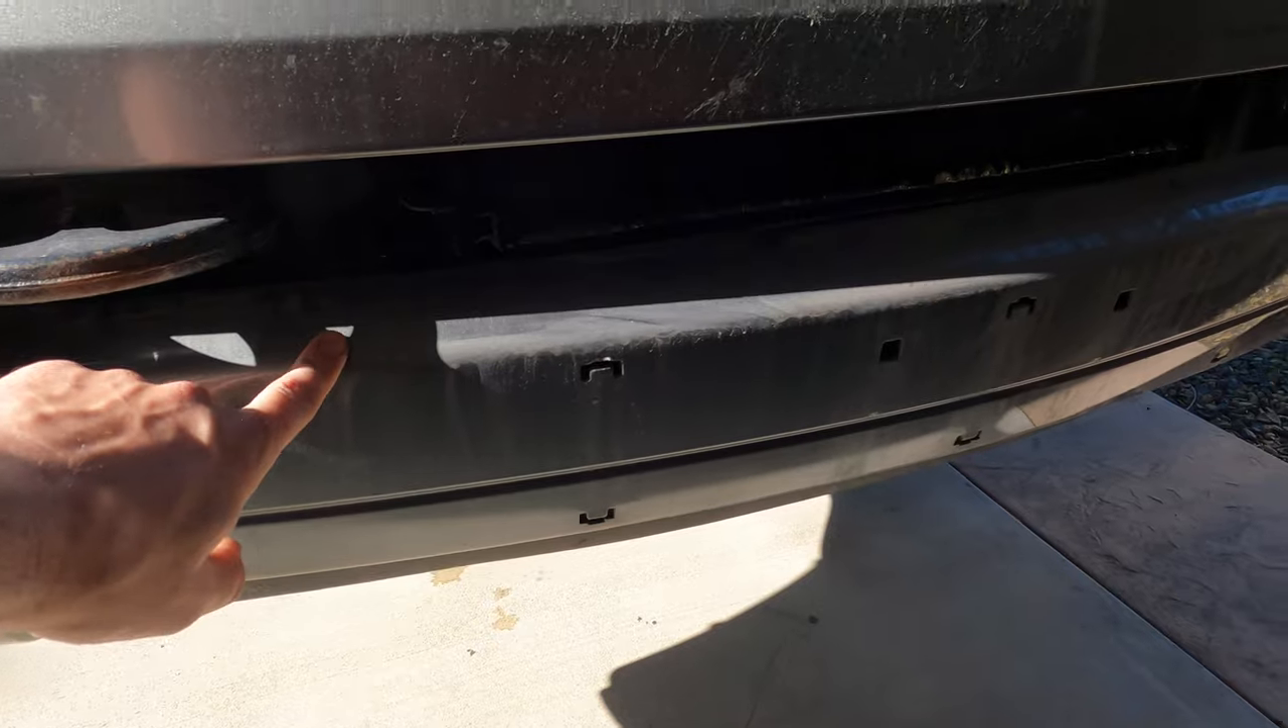So we've got the chrome piece off the front bumper.